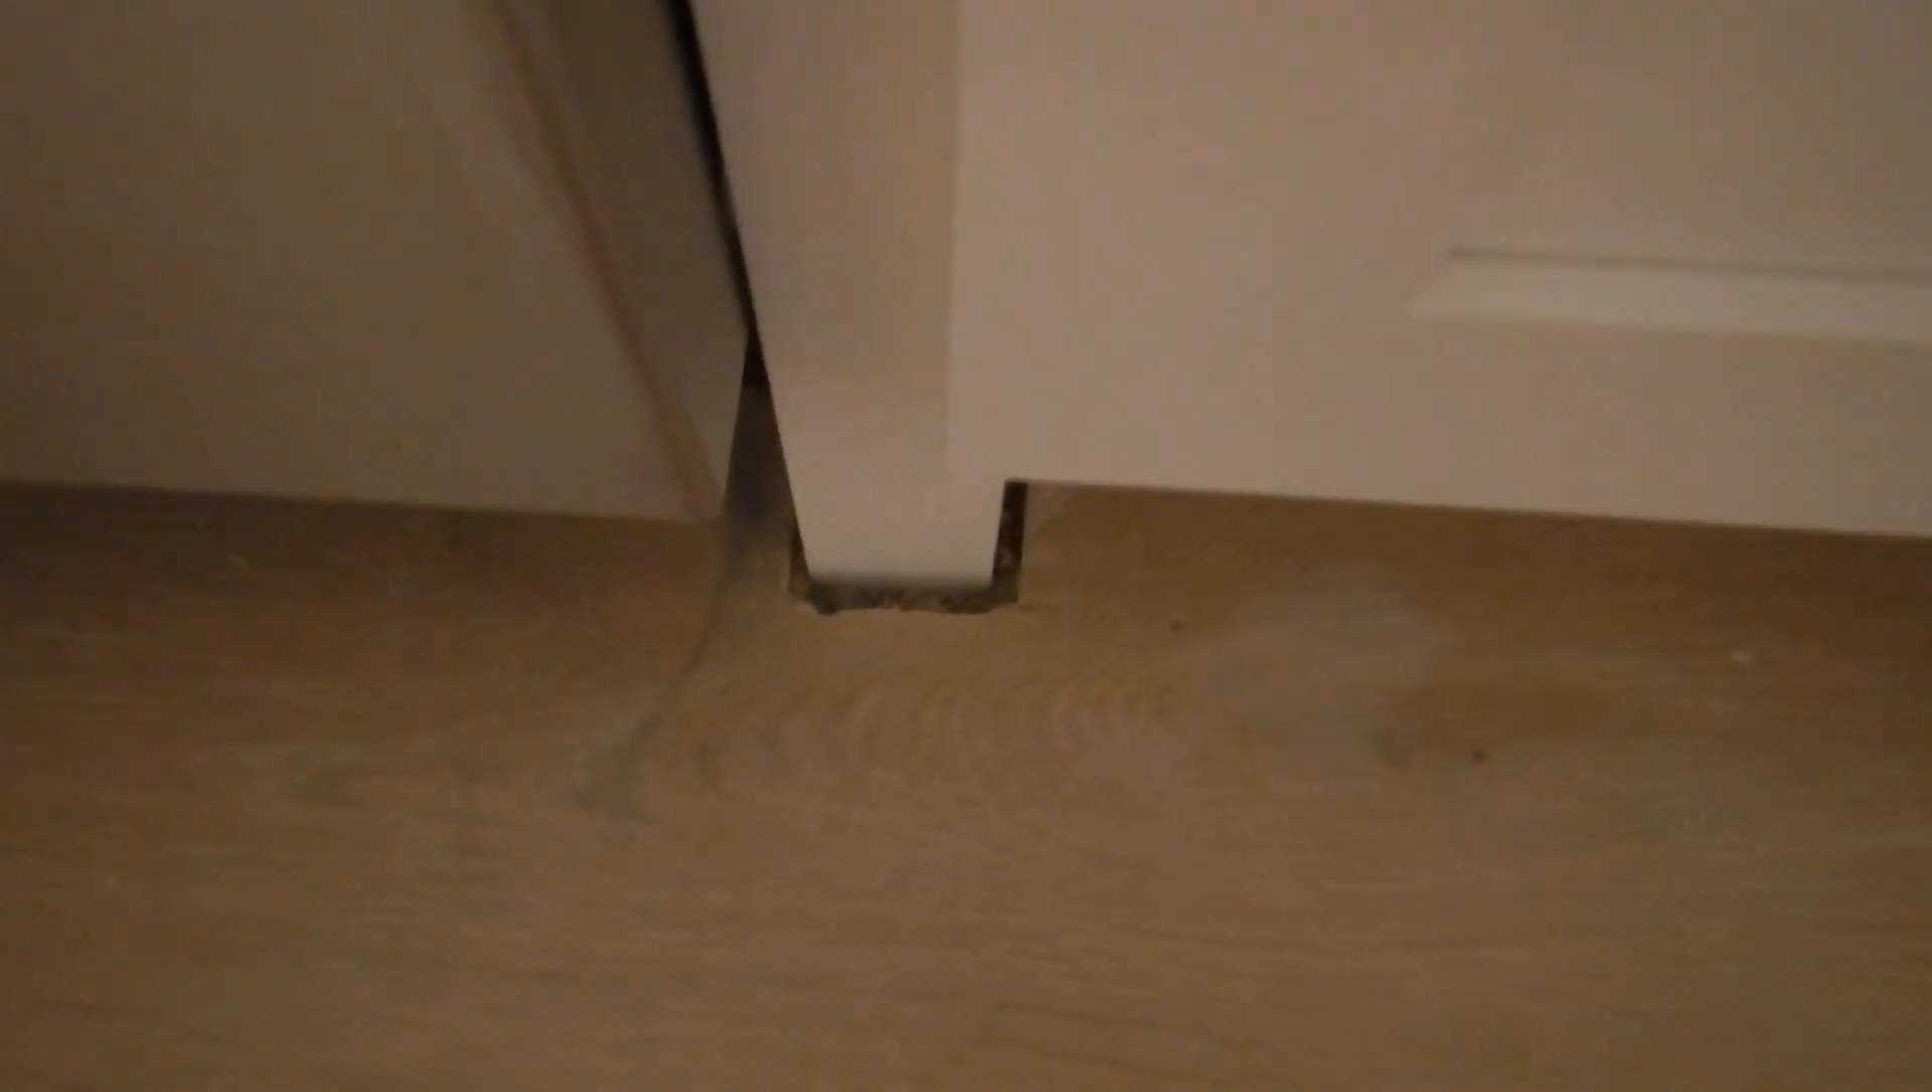Look at that big little gap in the floor right there.